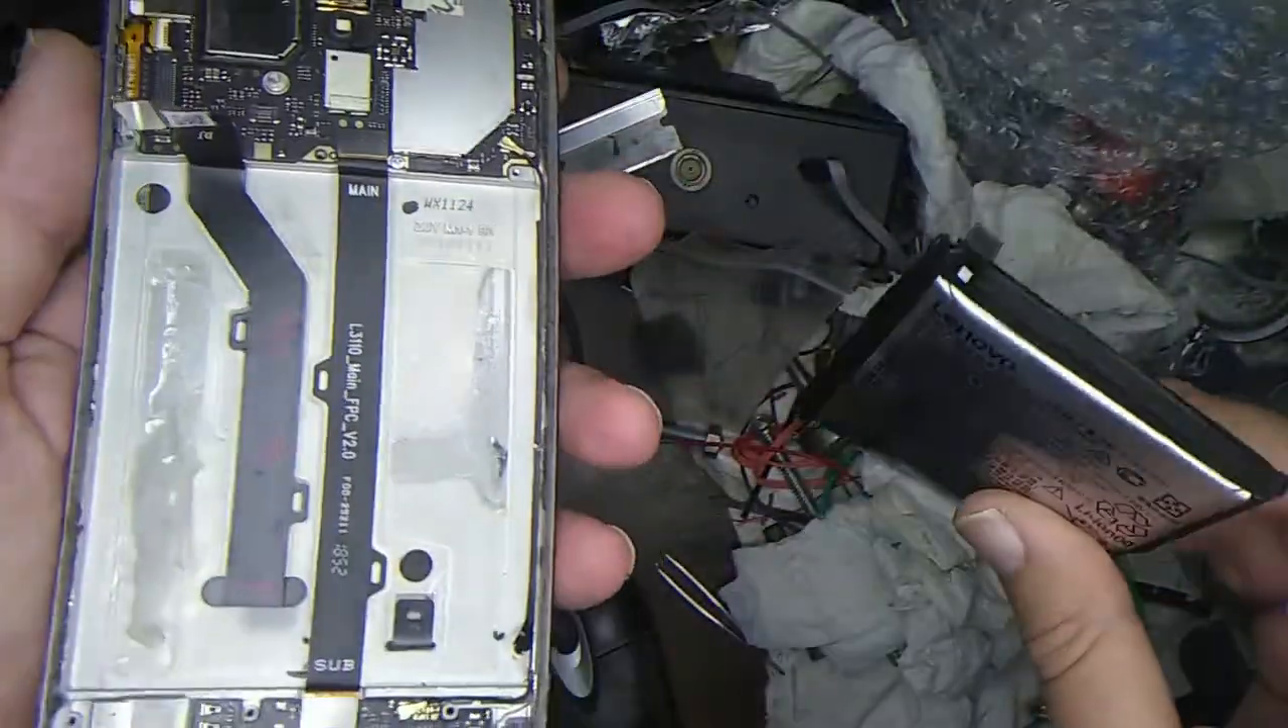There is the battery and there is the inside of the phone without the battery.